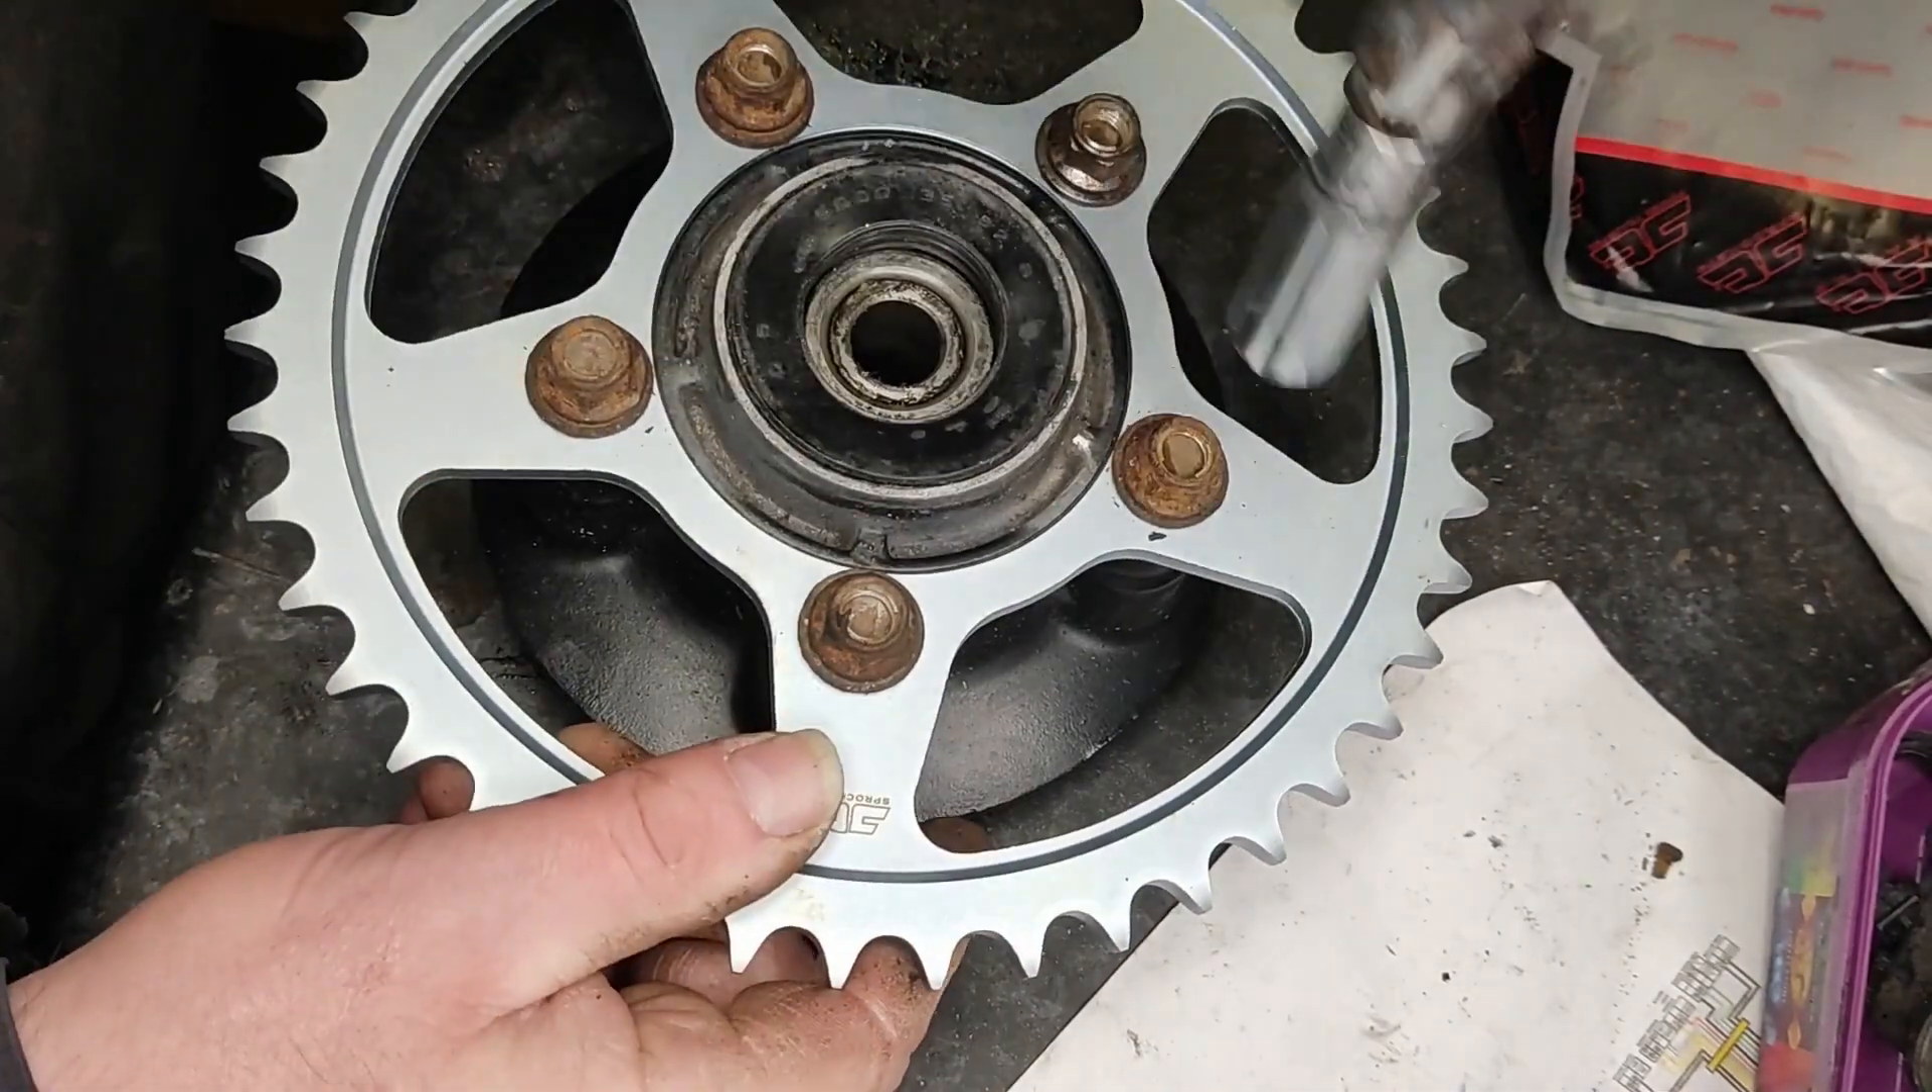Replaced all the bolts. Unpacked the rear sprocket. And then fitted the sprocket back onto the cush drive with some really rusty nuts.